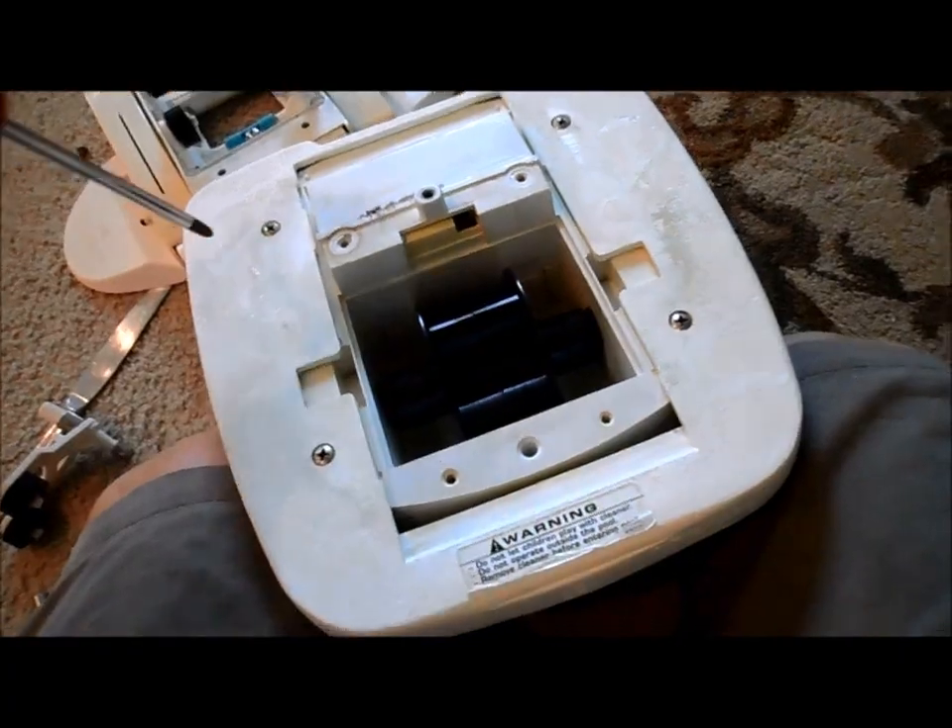Okay so there's four more screws here on the body we have to take off.